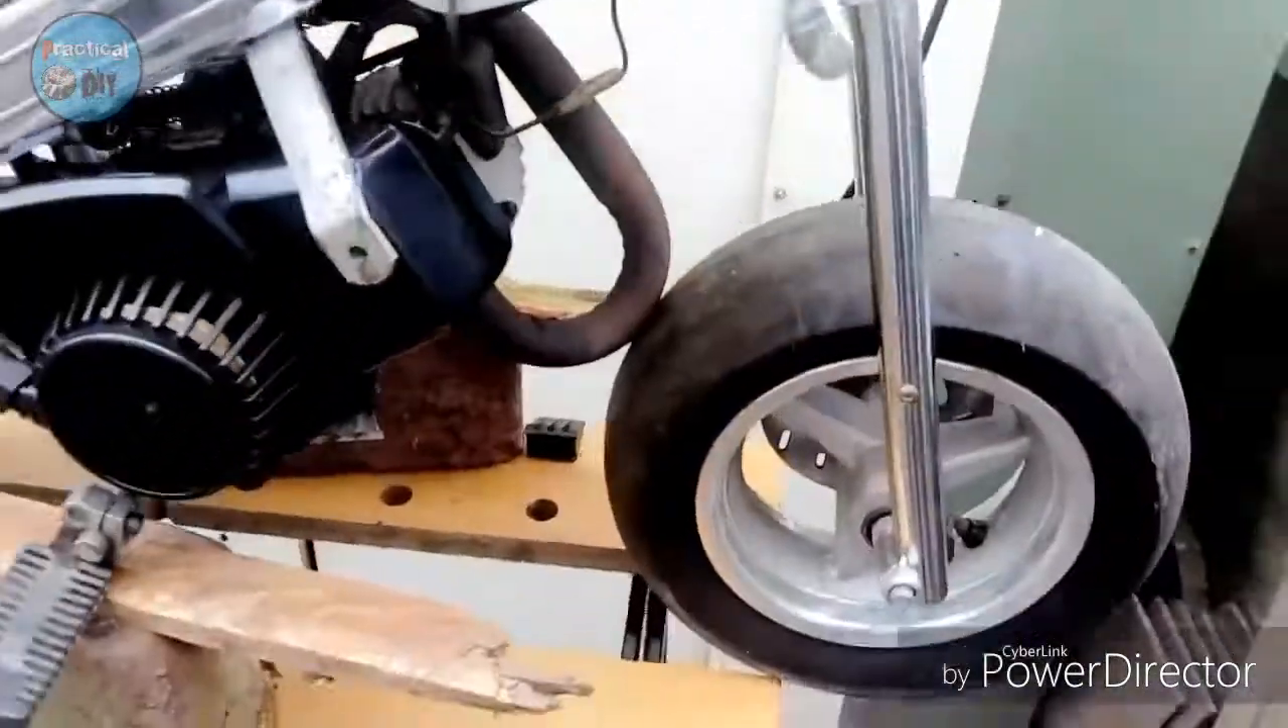Front wheel's bent right back touching the exhaust.